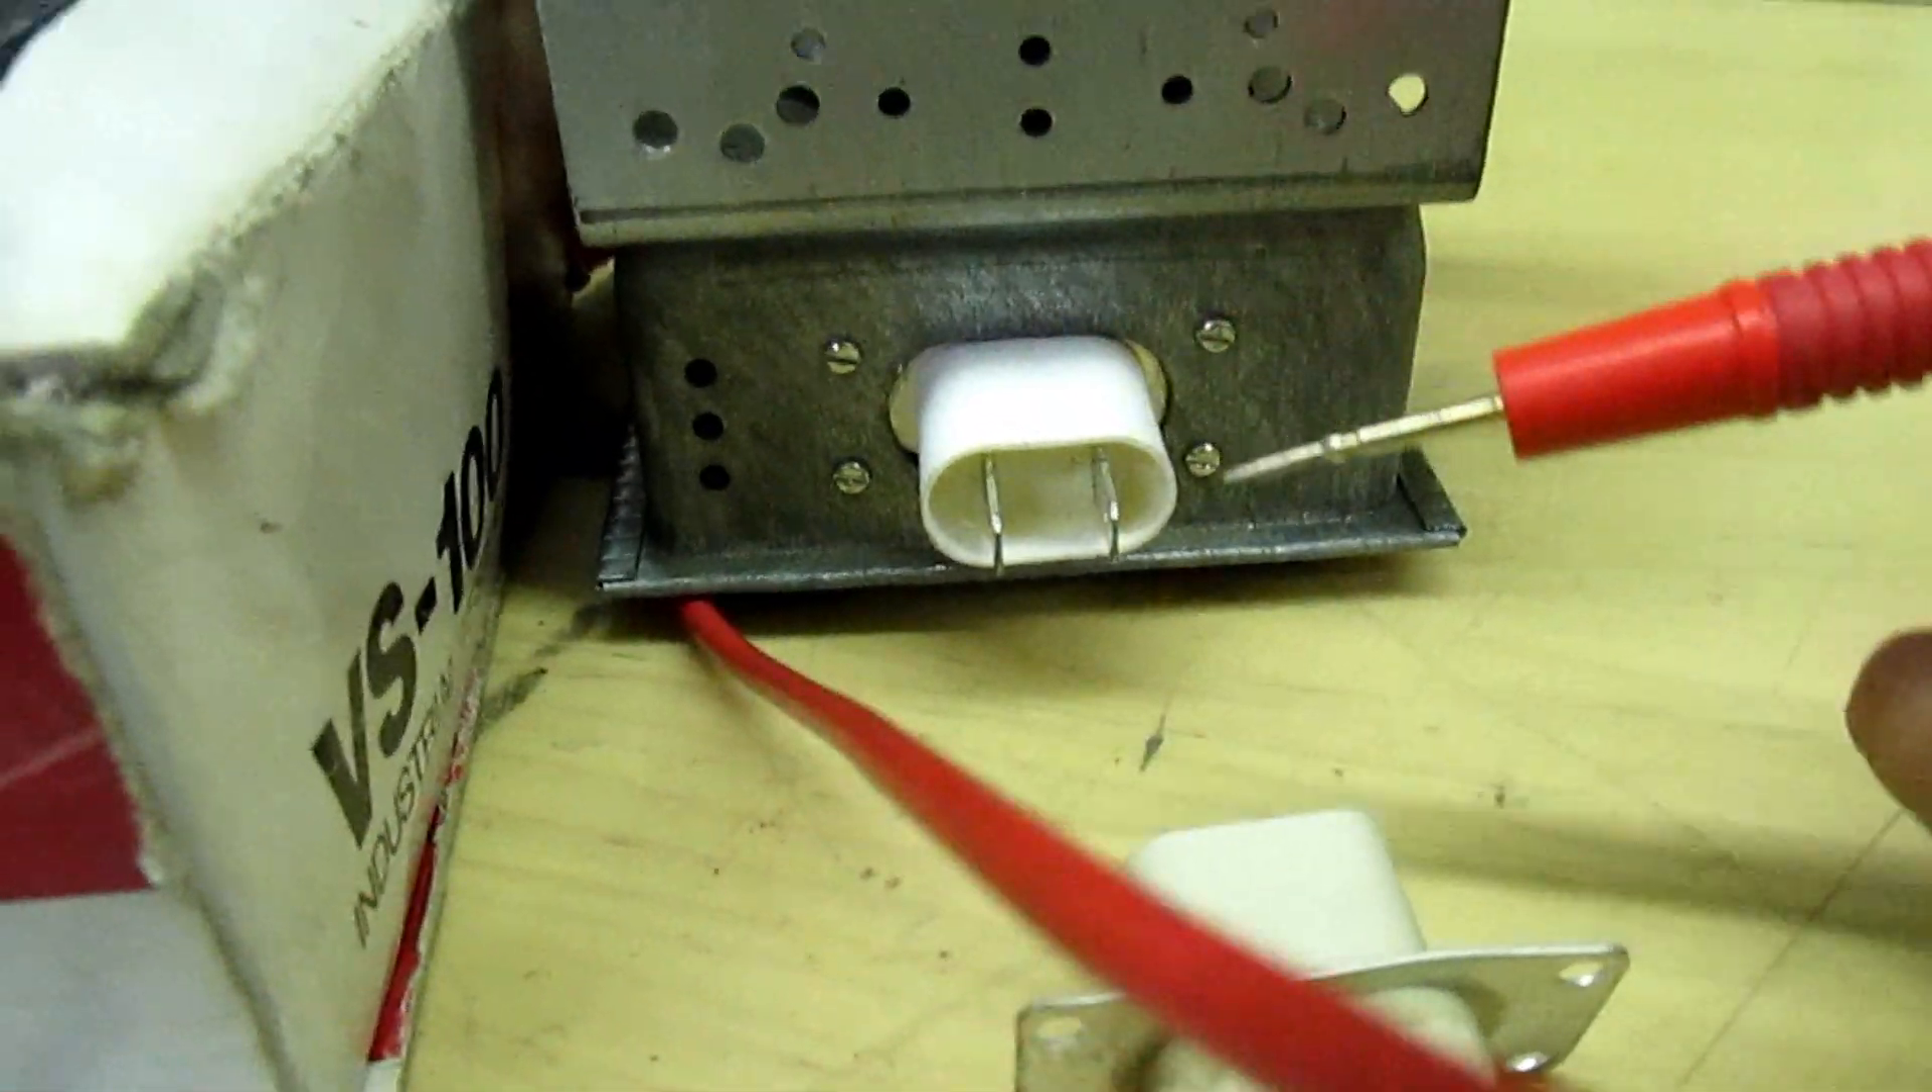Right okay so that's the new filament terminal in the magnetron if you look there you can see the four nuts and bolts where I fastened it in.